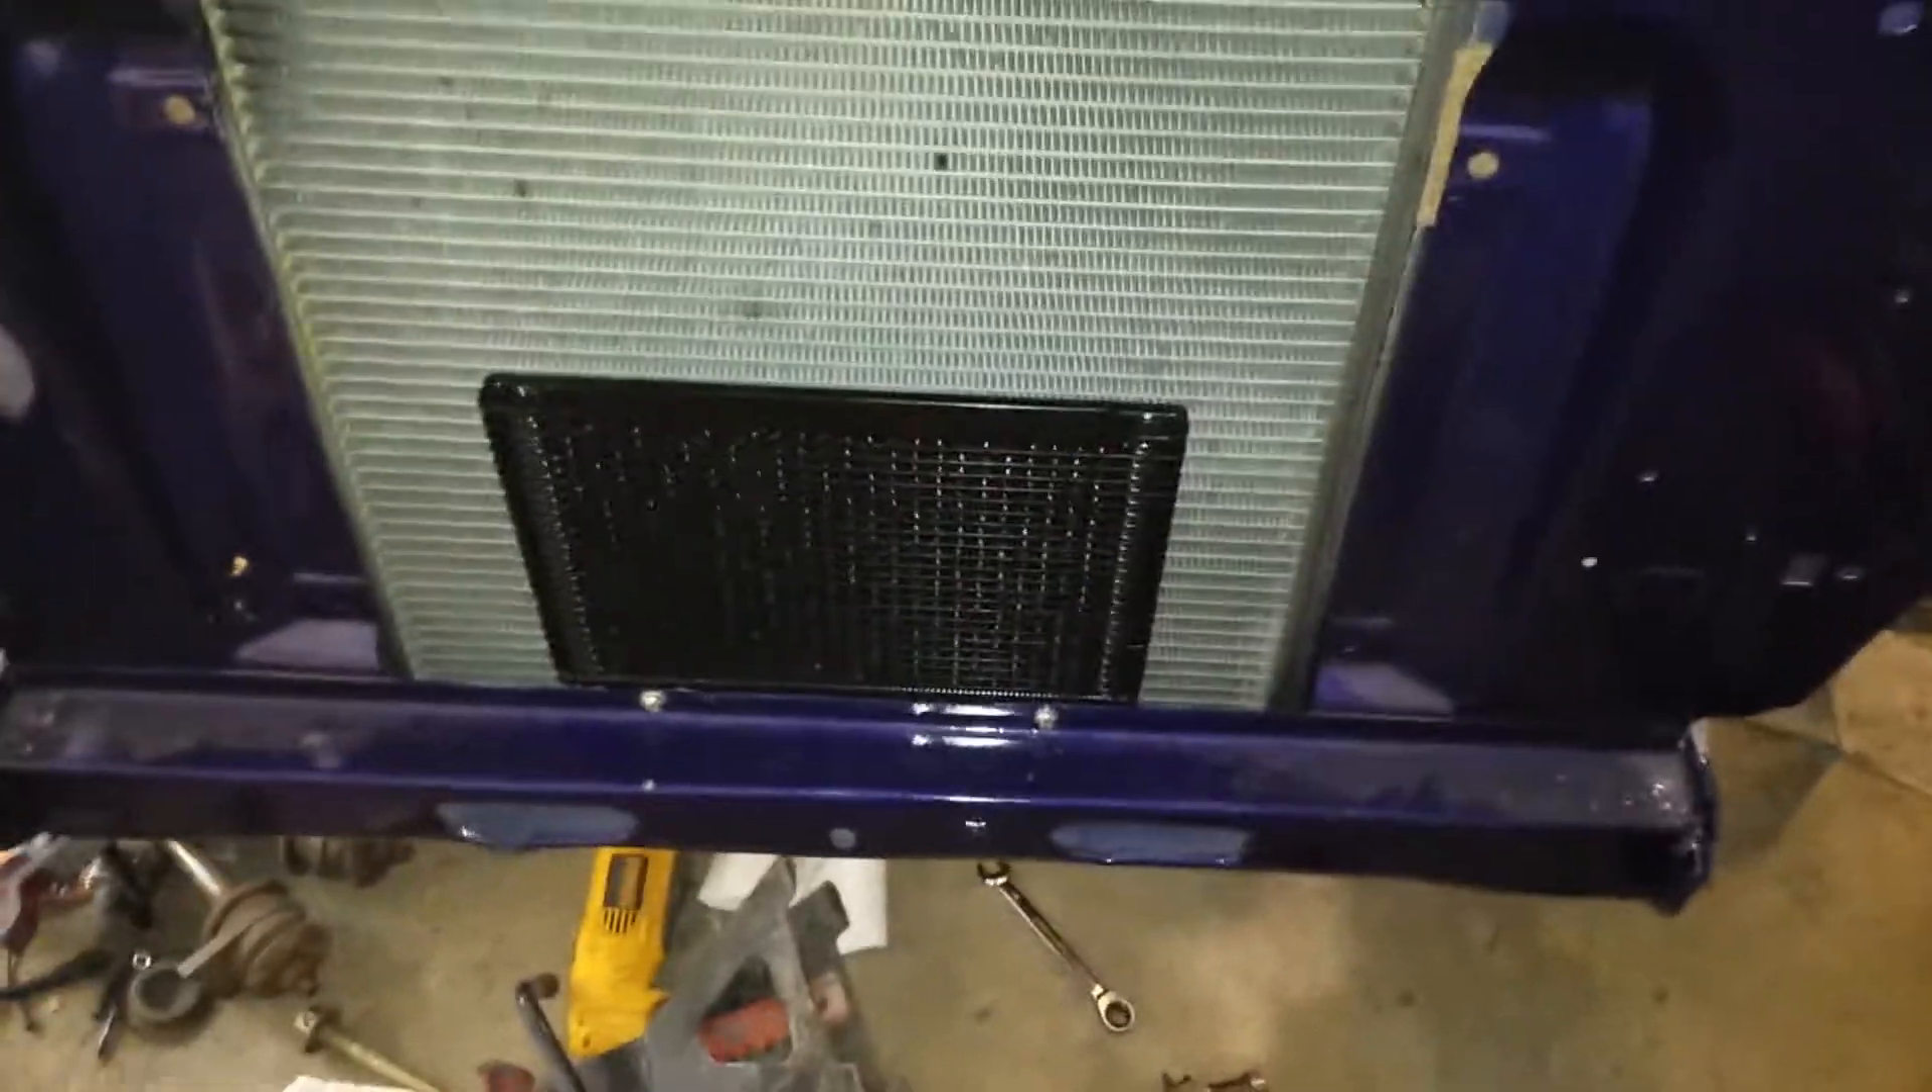But I had to drill two holes in the radiator support there. I mounted the transmission cooler.